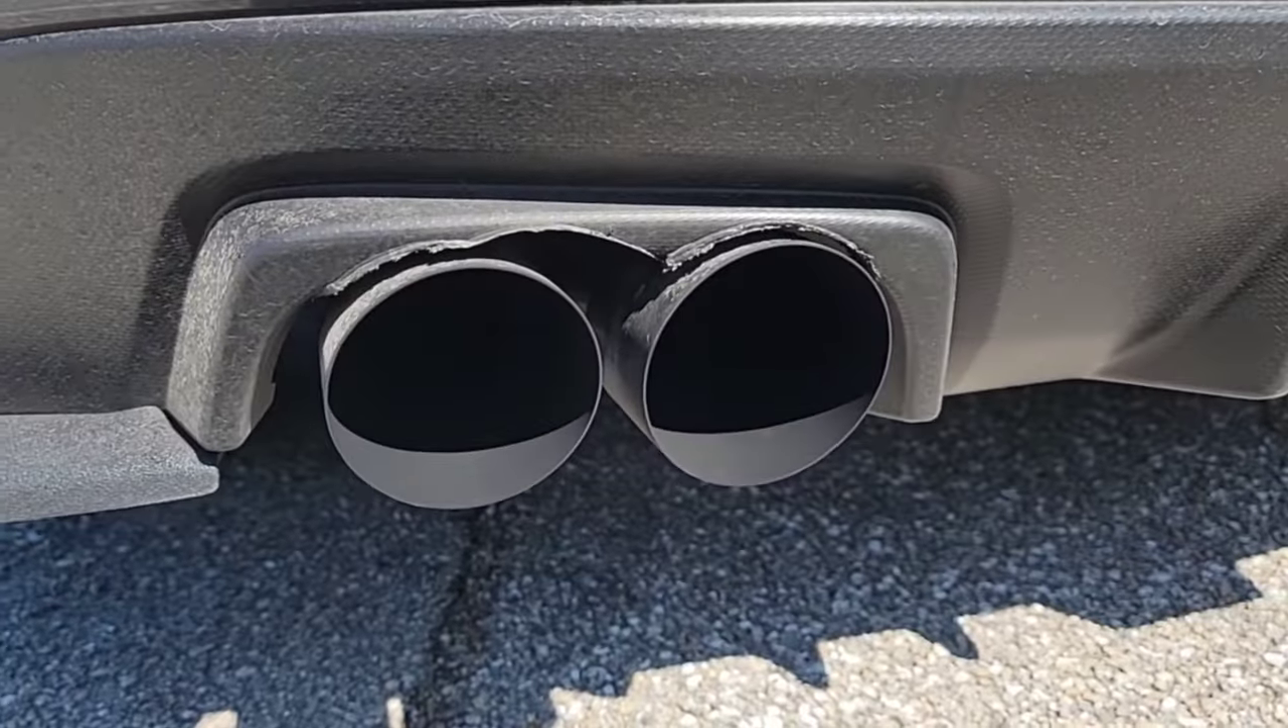As you can see, now the bumper doesn't look so hot, and you got these gaps.